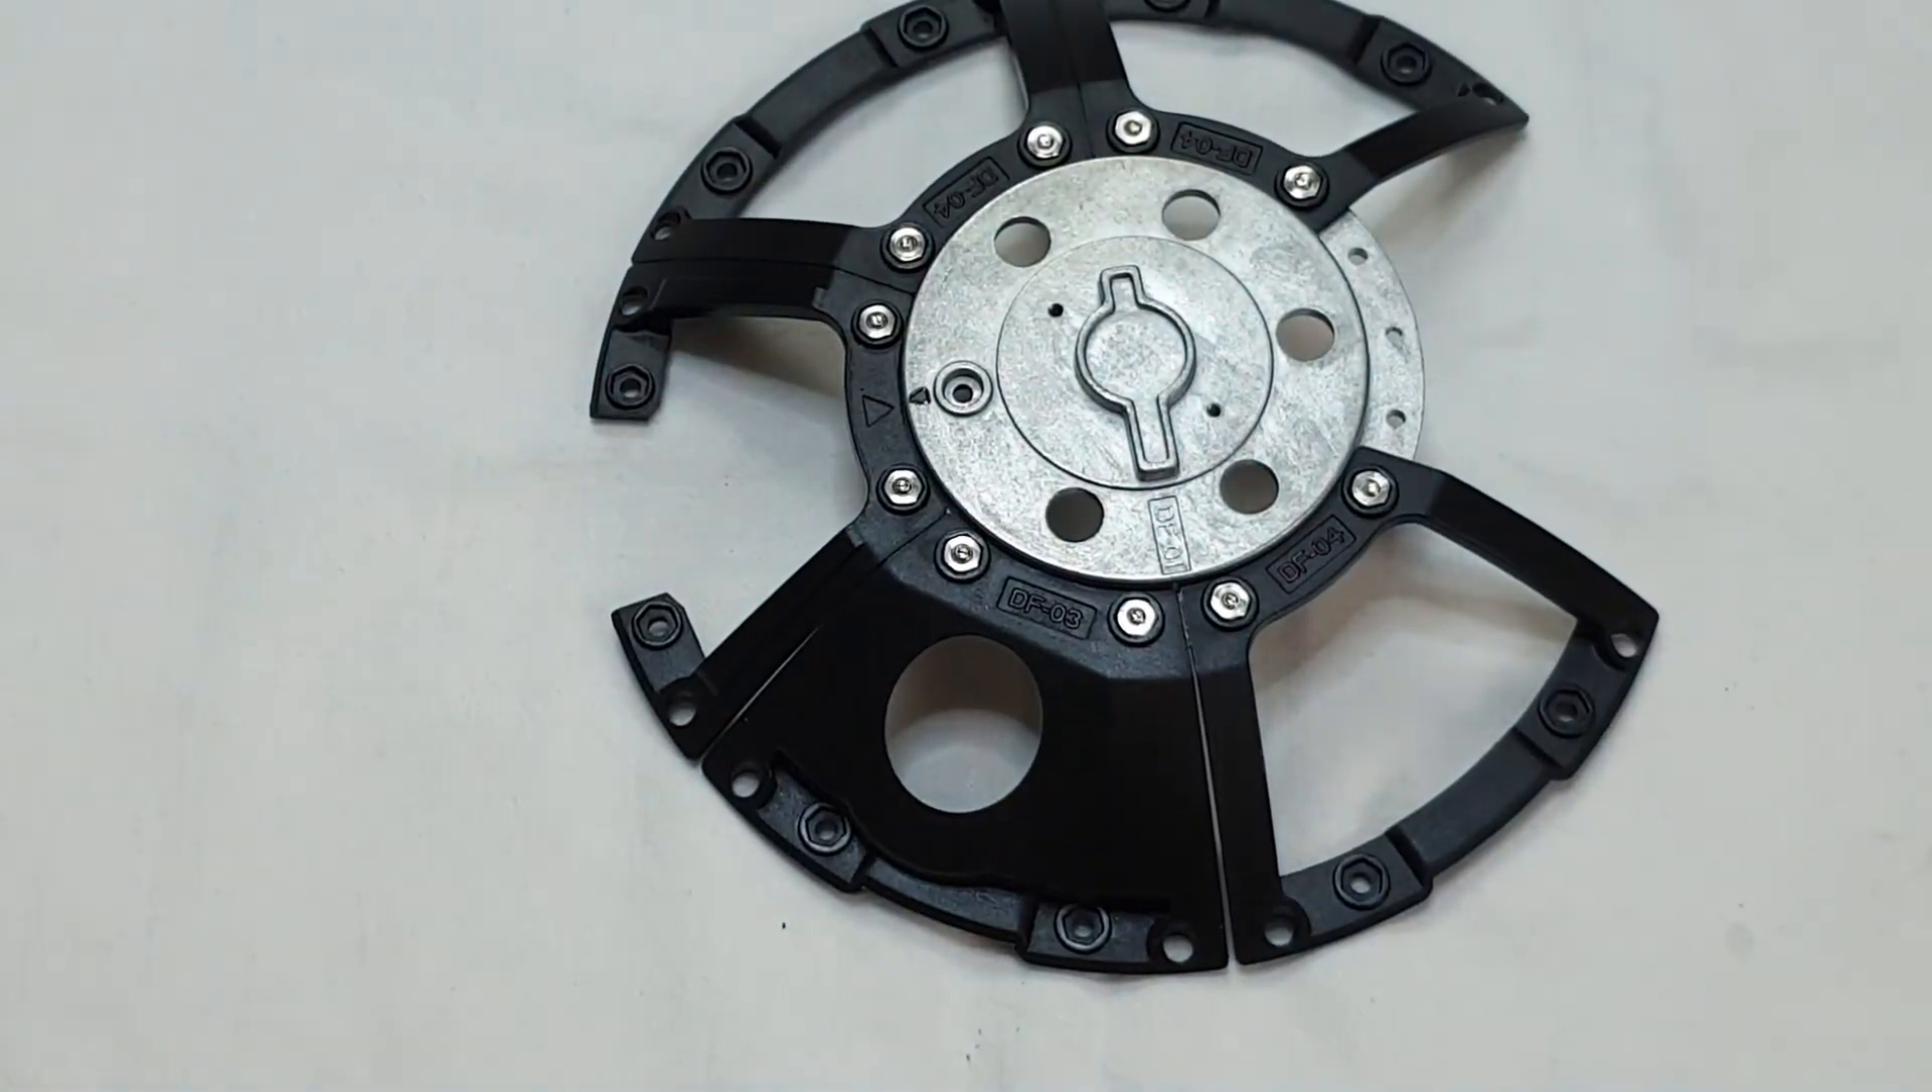So haben wir die rahmenteile befestigt.